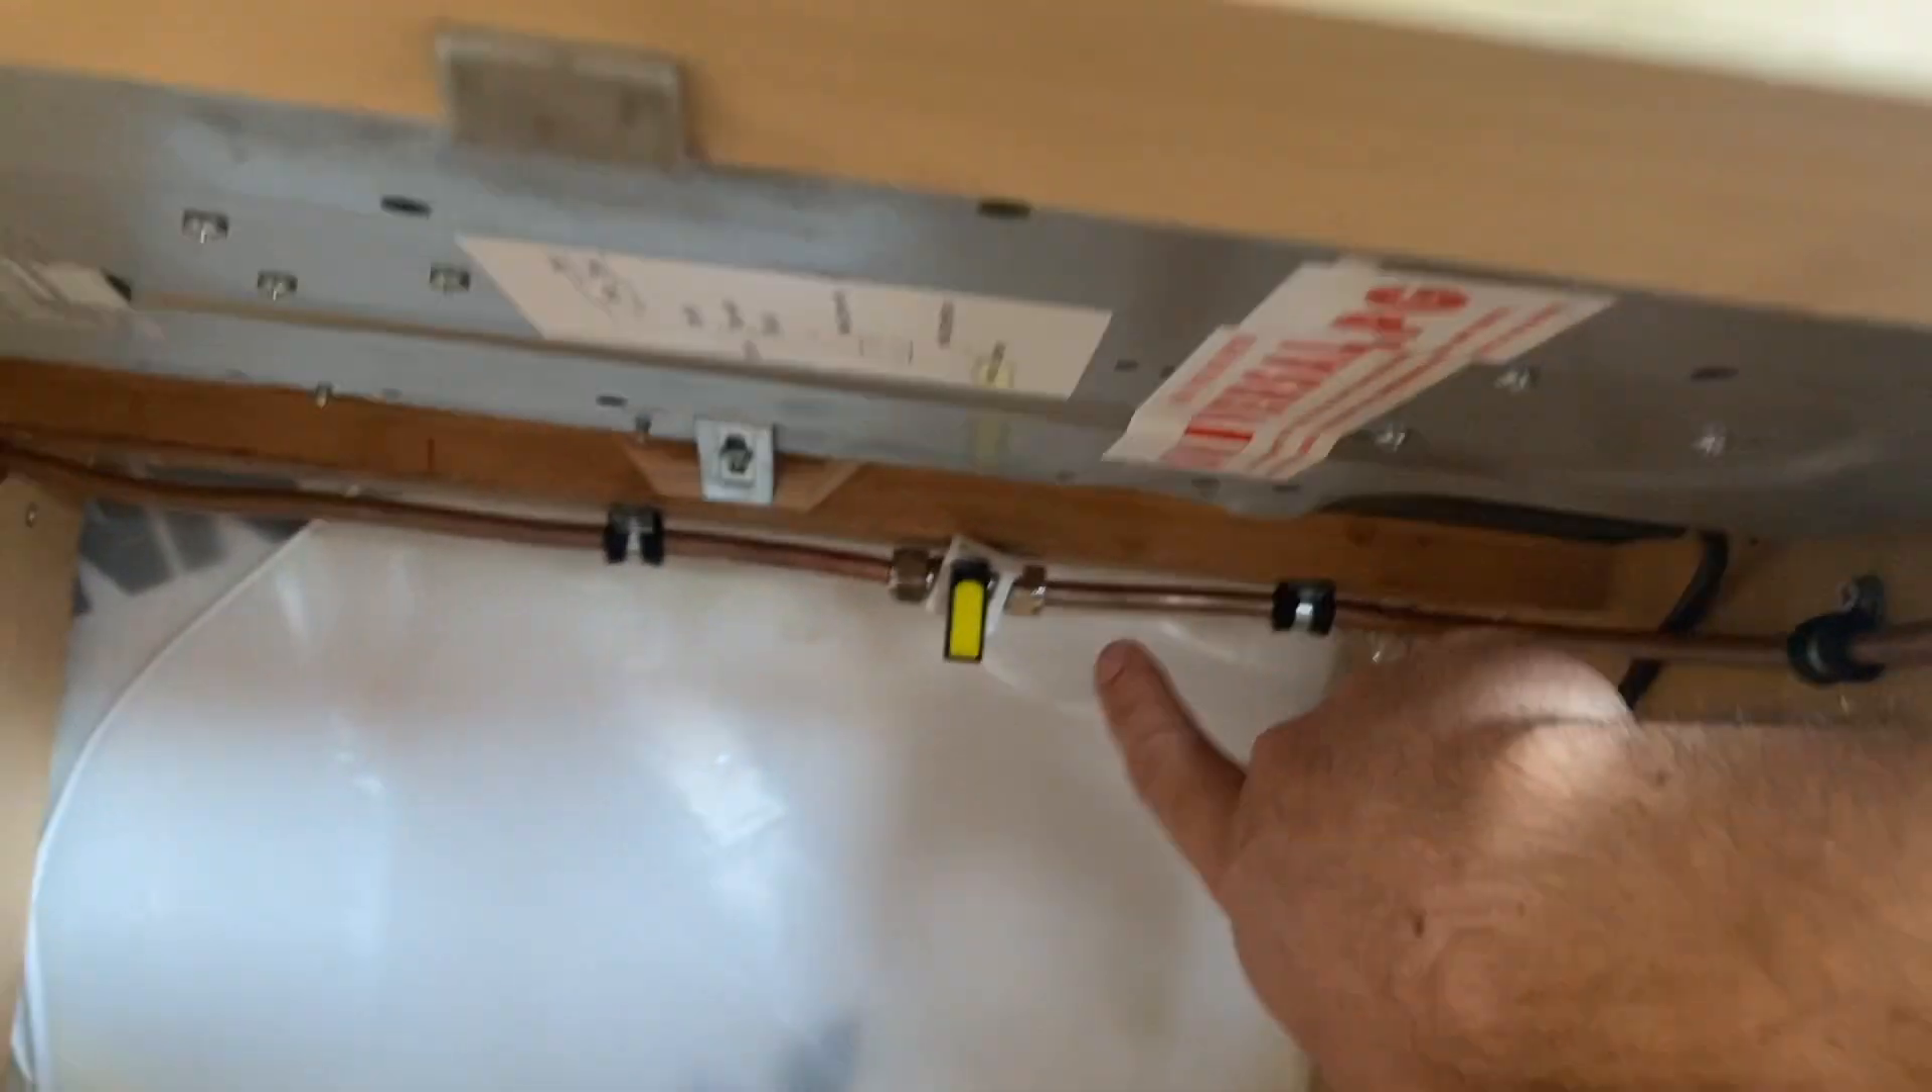I've run my copper pipe round with p clips supporting the pipe work at regular intervals.